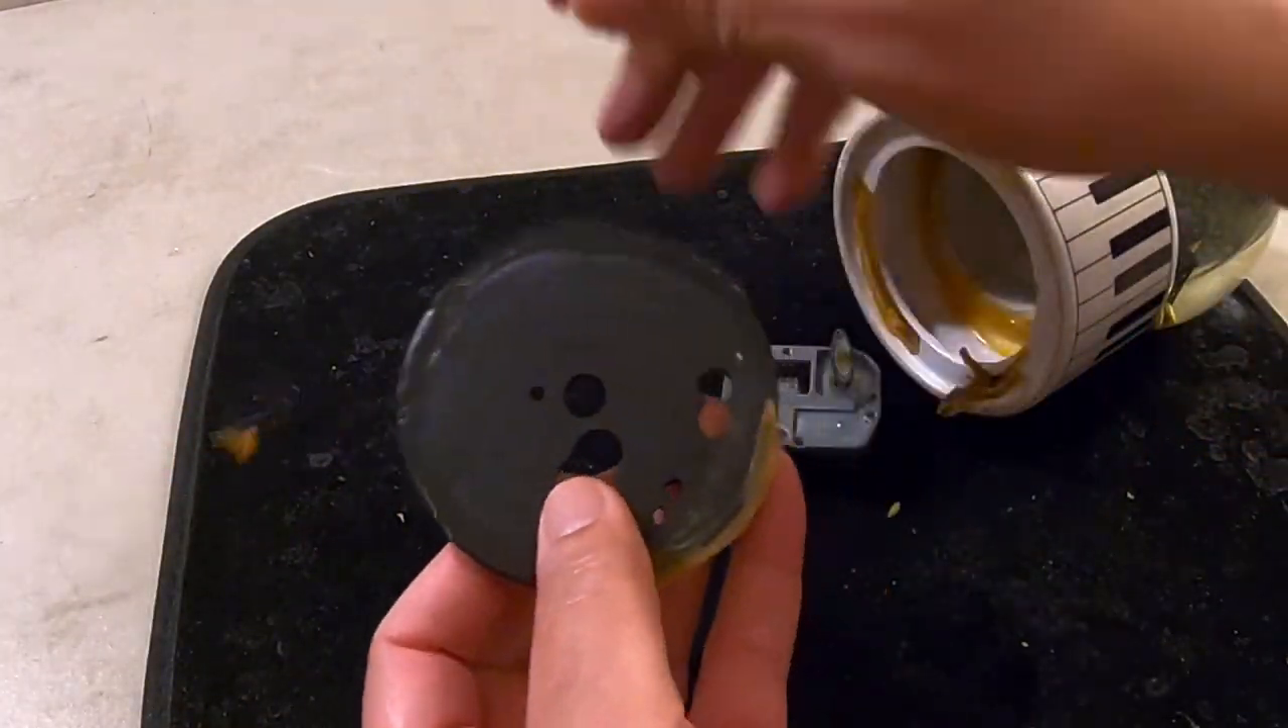So there's the cover. The cover's off and there's that, man, that, that glue.